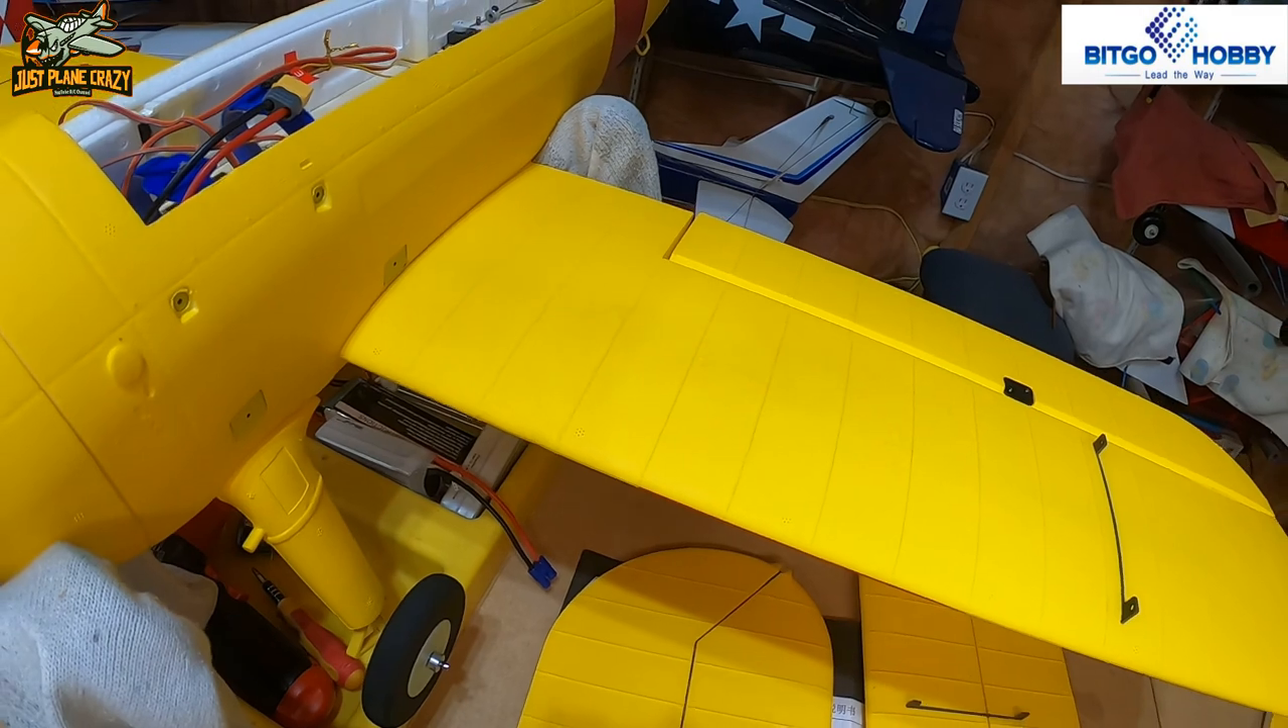So the lower wing is done and mounted on there um pretty simple with four screws.